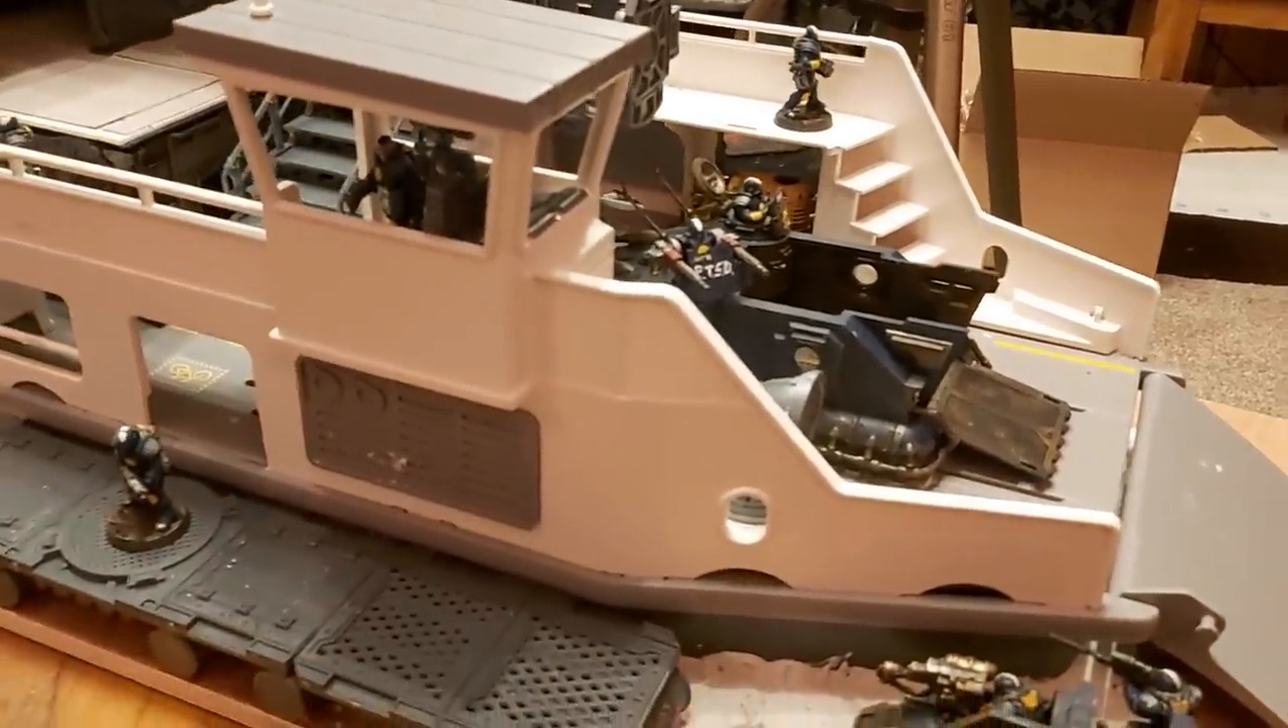There's the stairs in place.